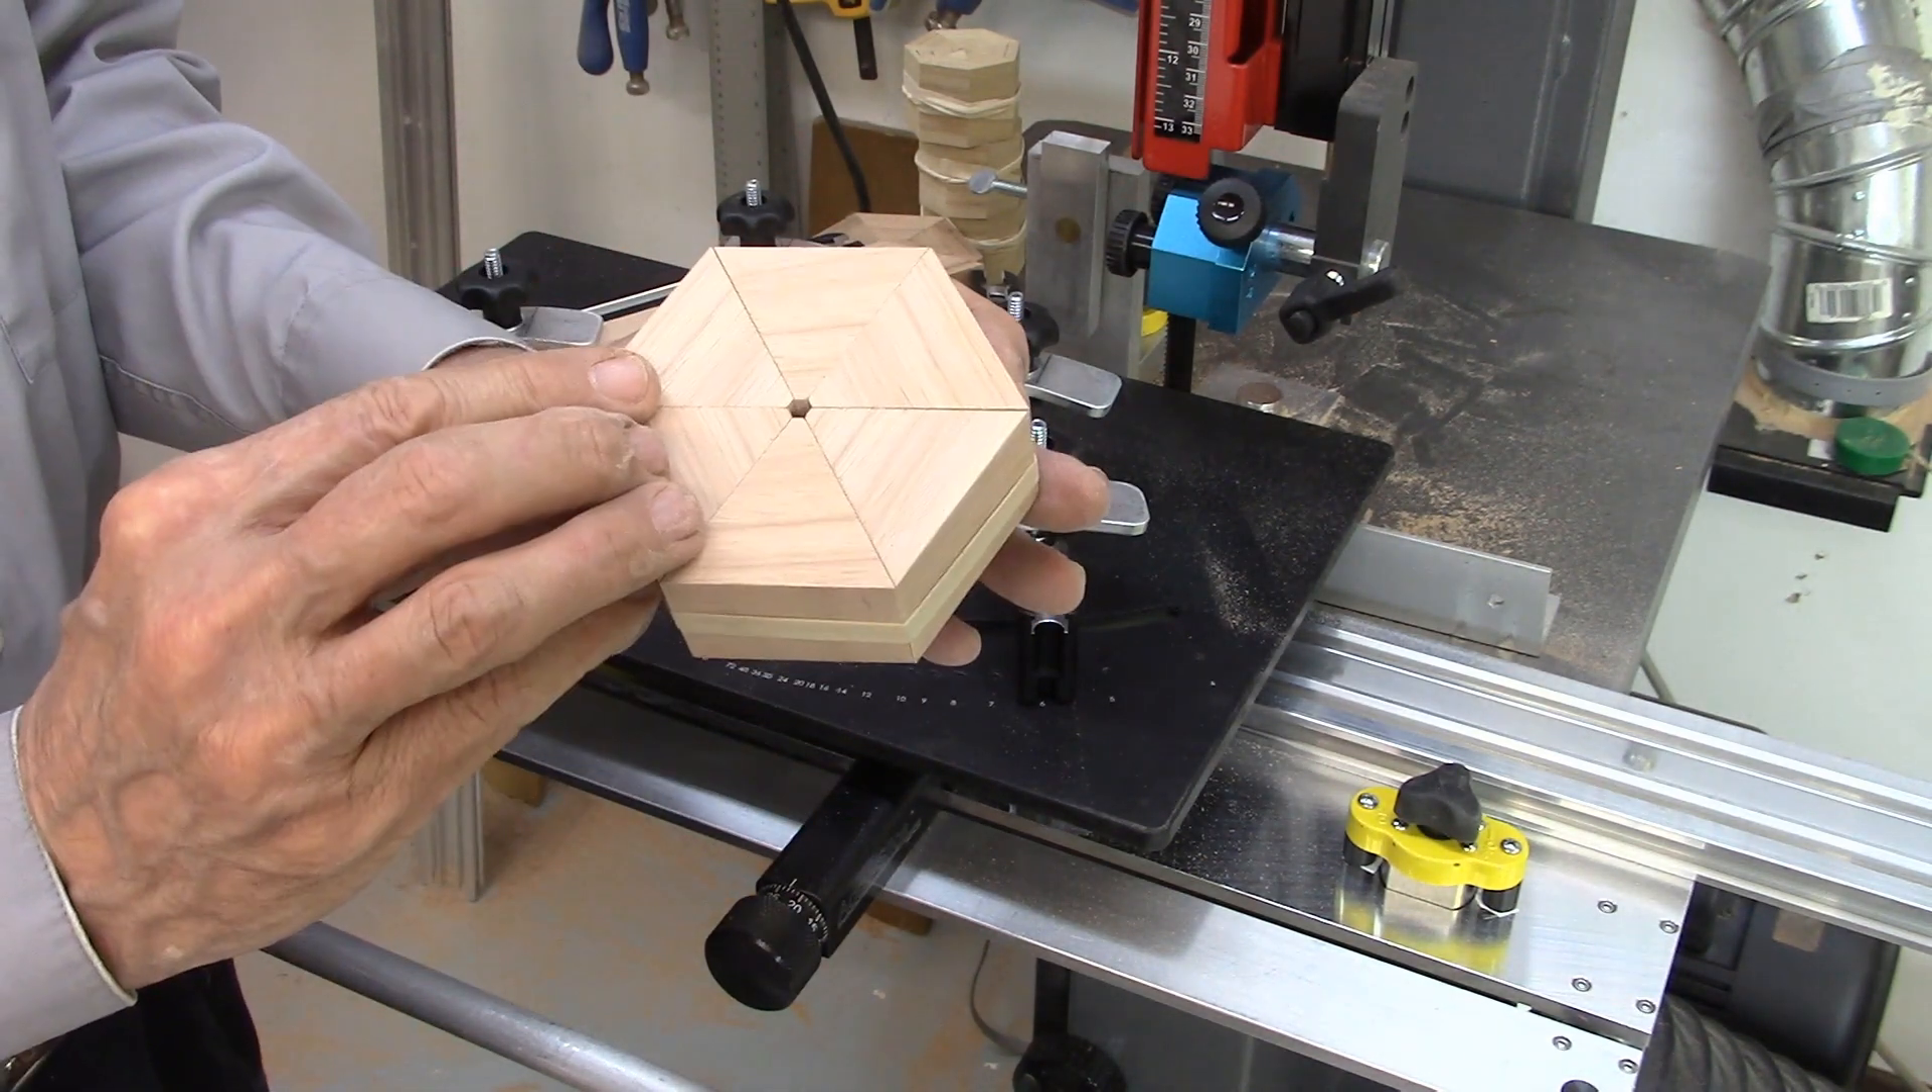And there we have our finished assembled segments.